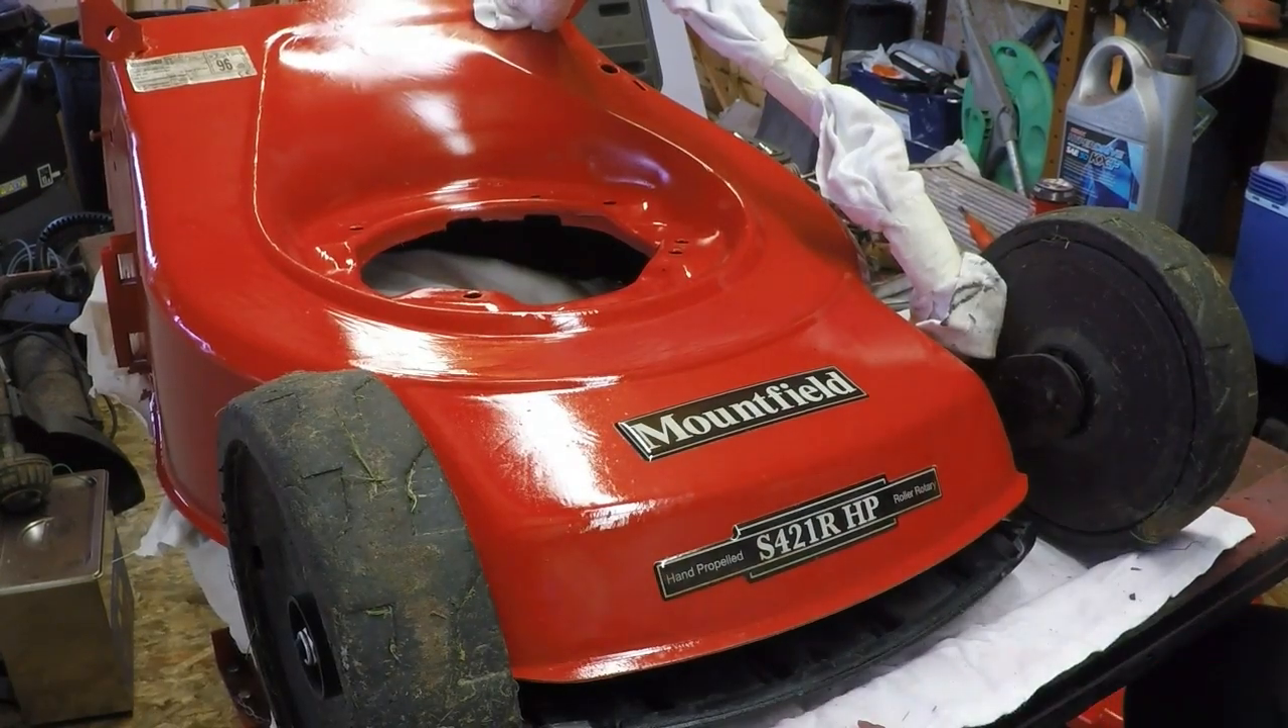All right front wheels are now on.